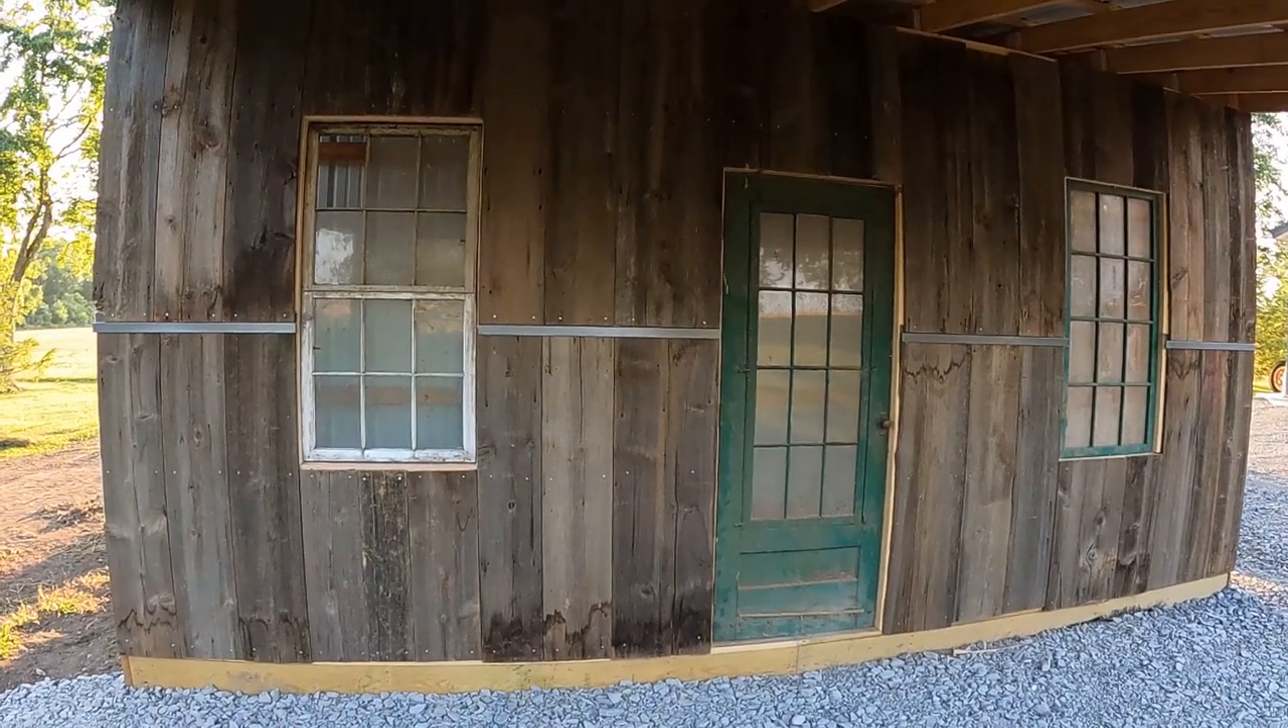I still have to do my trim work around the doors and the windows.